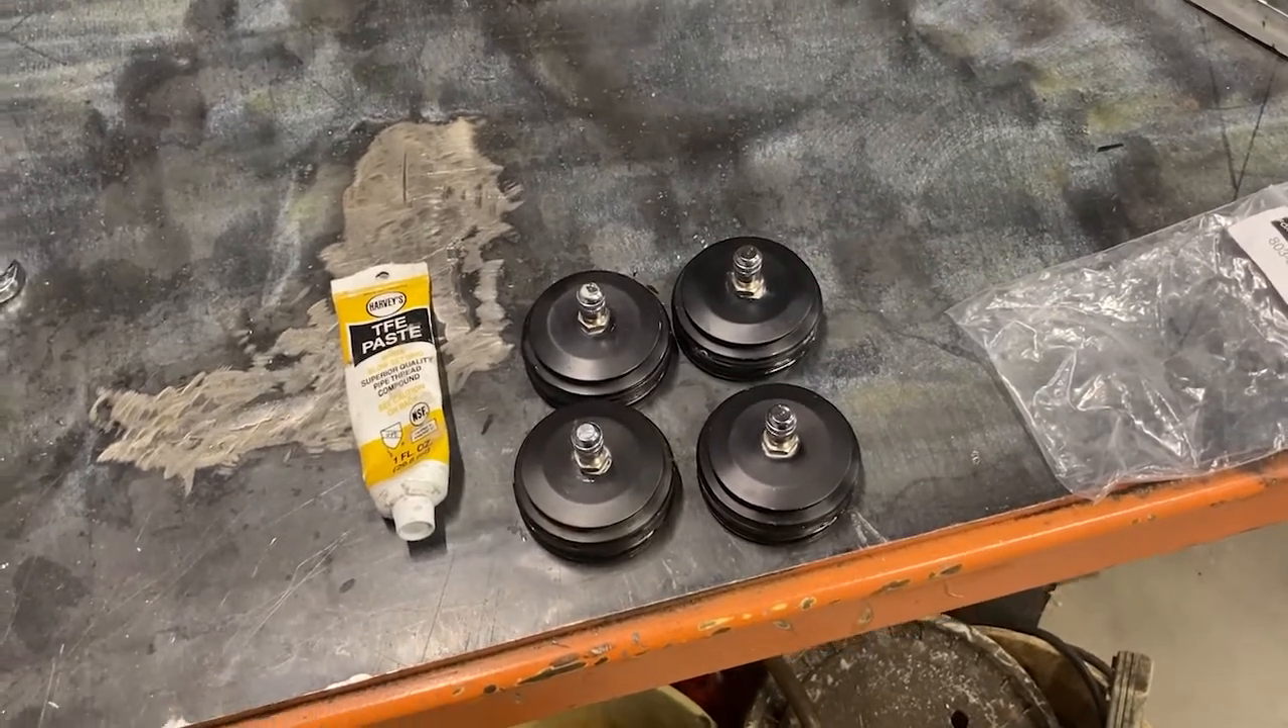All right, I used some Teflon paste and got all the Schraders installed on the old end caps.